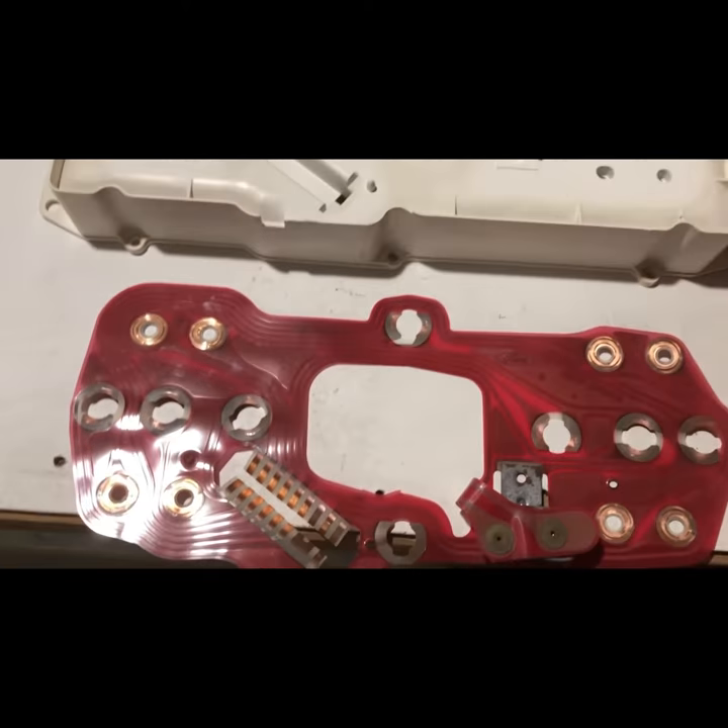Um, I took the Econoline, um, printed circuit board off.